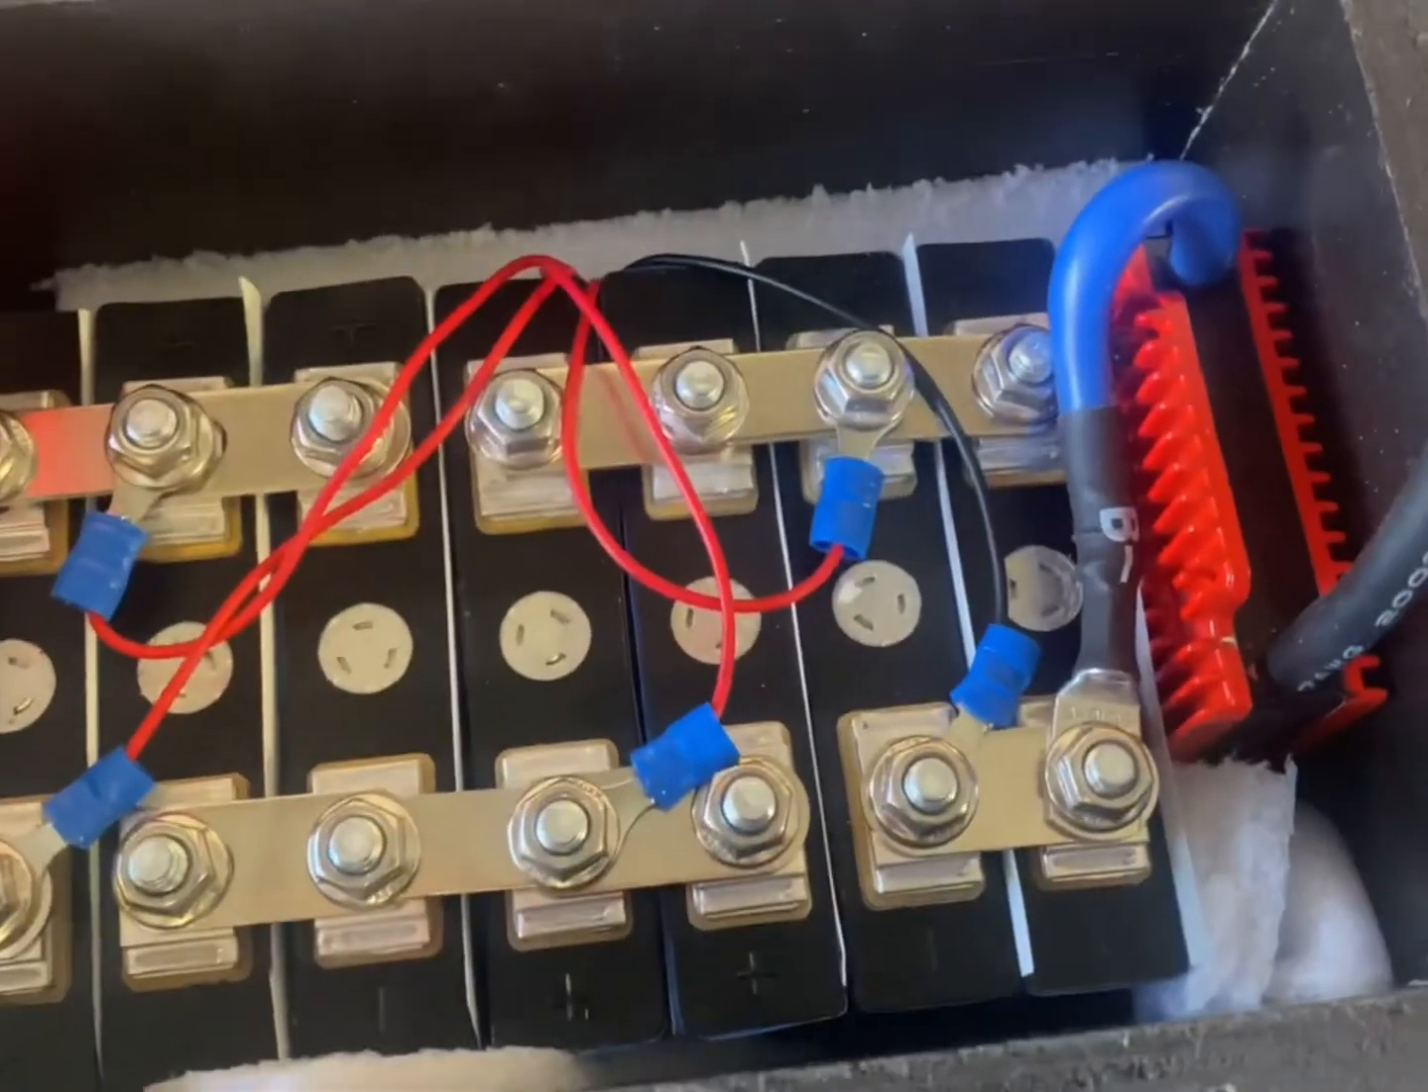Got the battery inside the box.